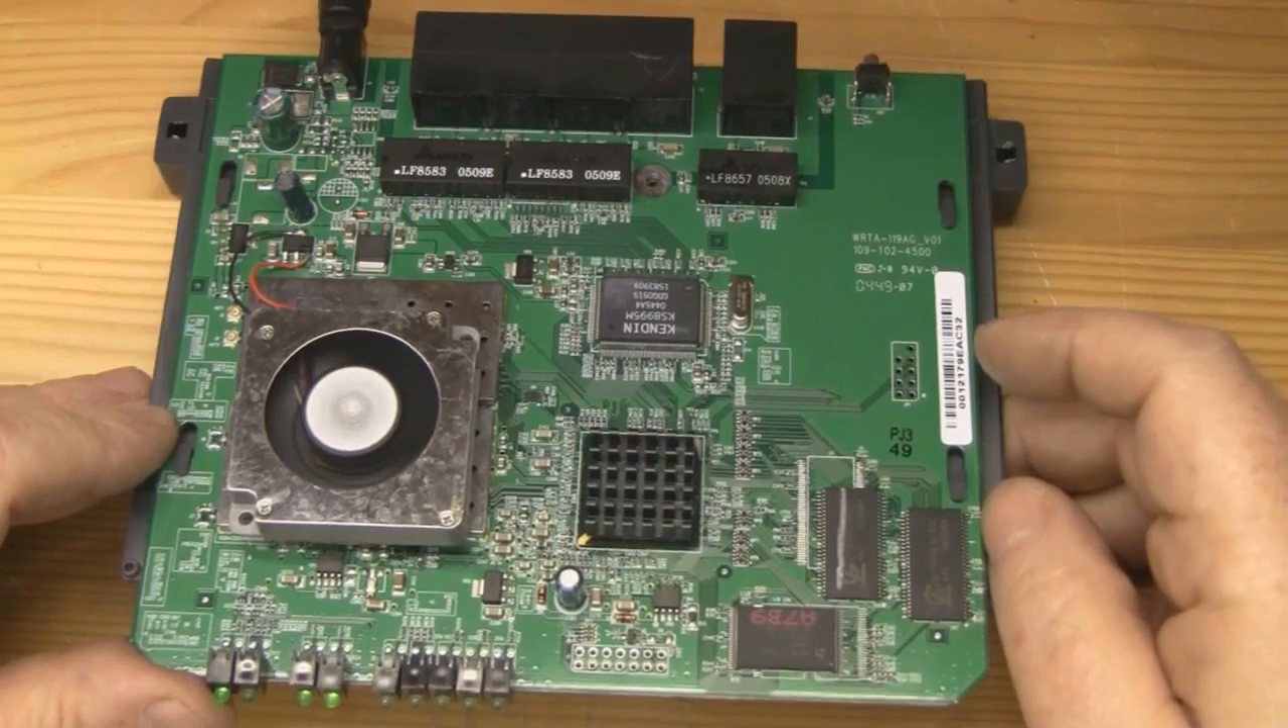The fan's installed and it's actually running now I've got power to the router.